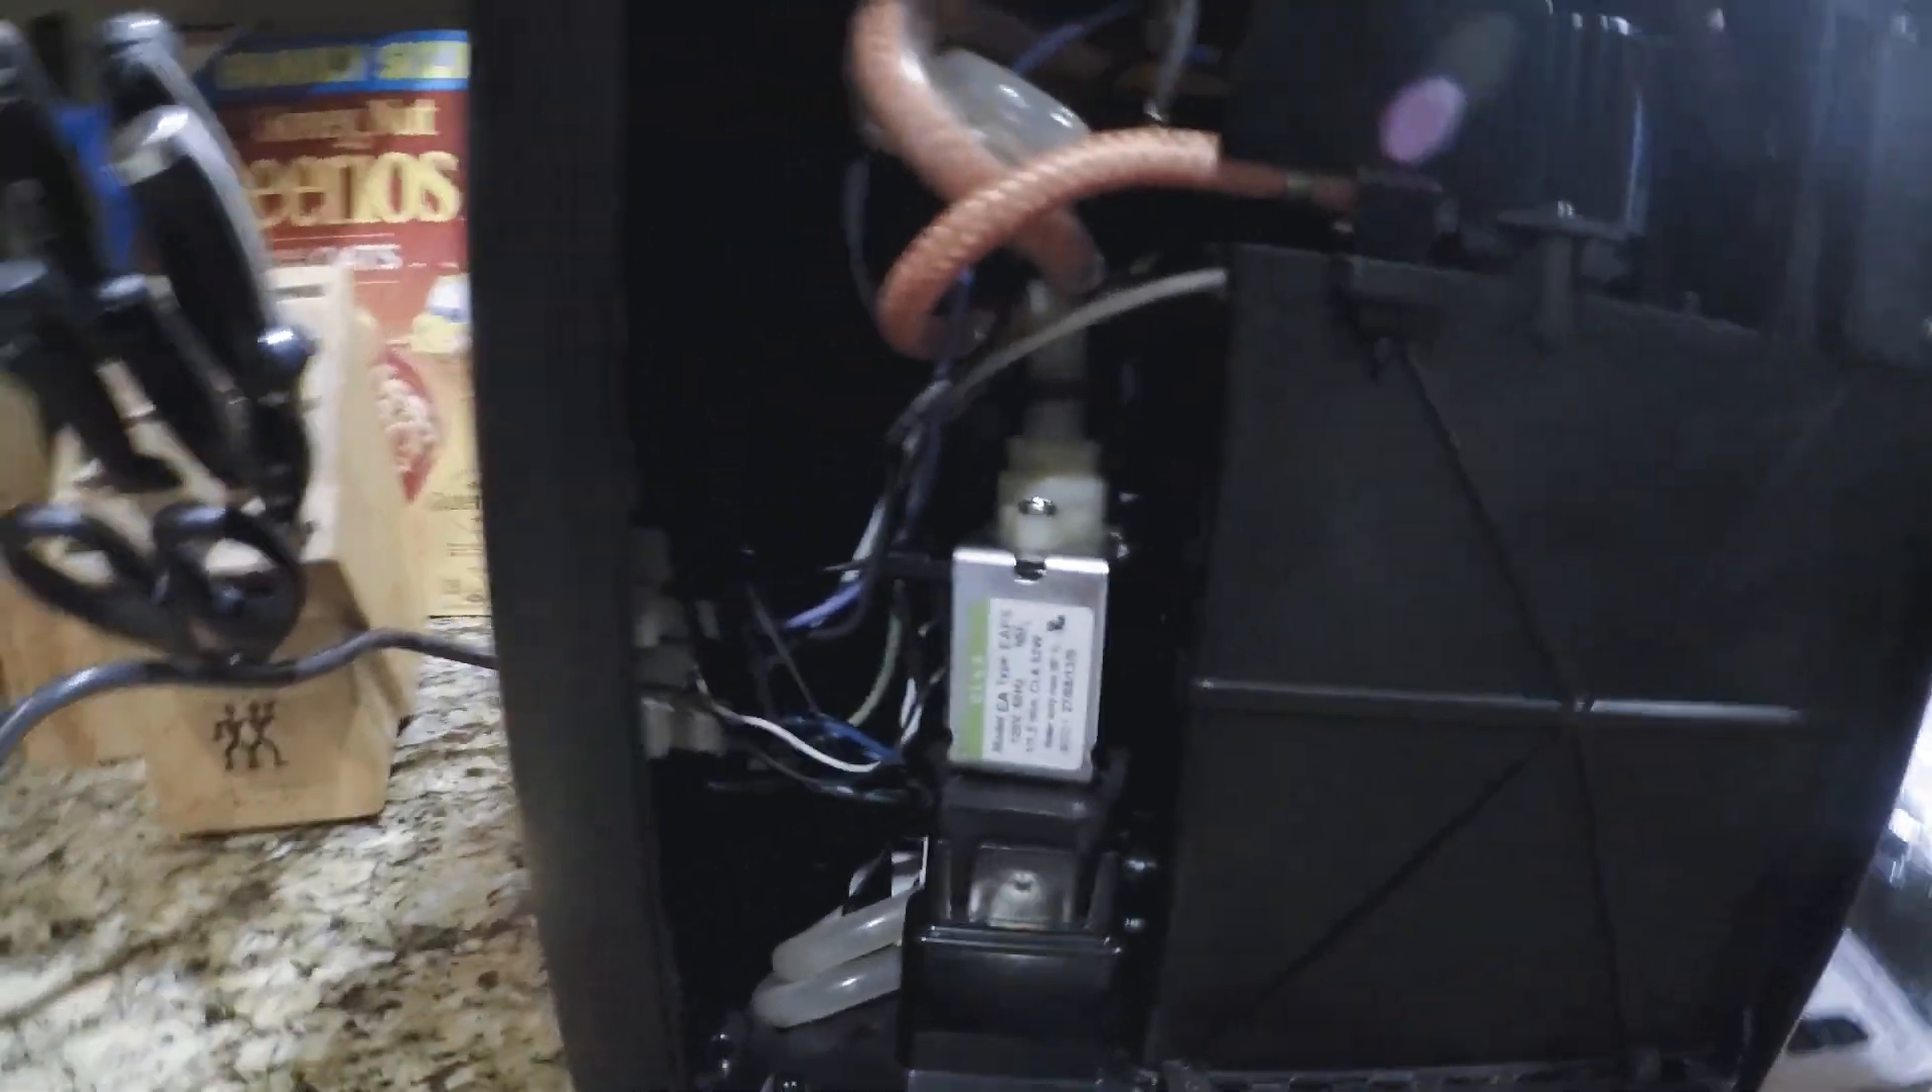I took the side cover off already.